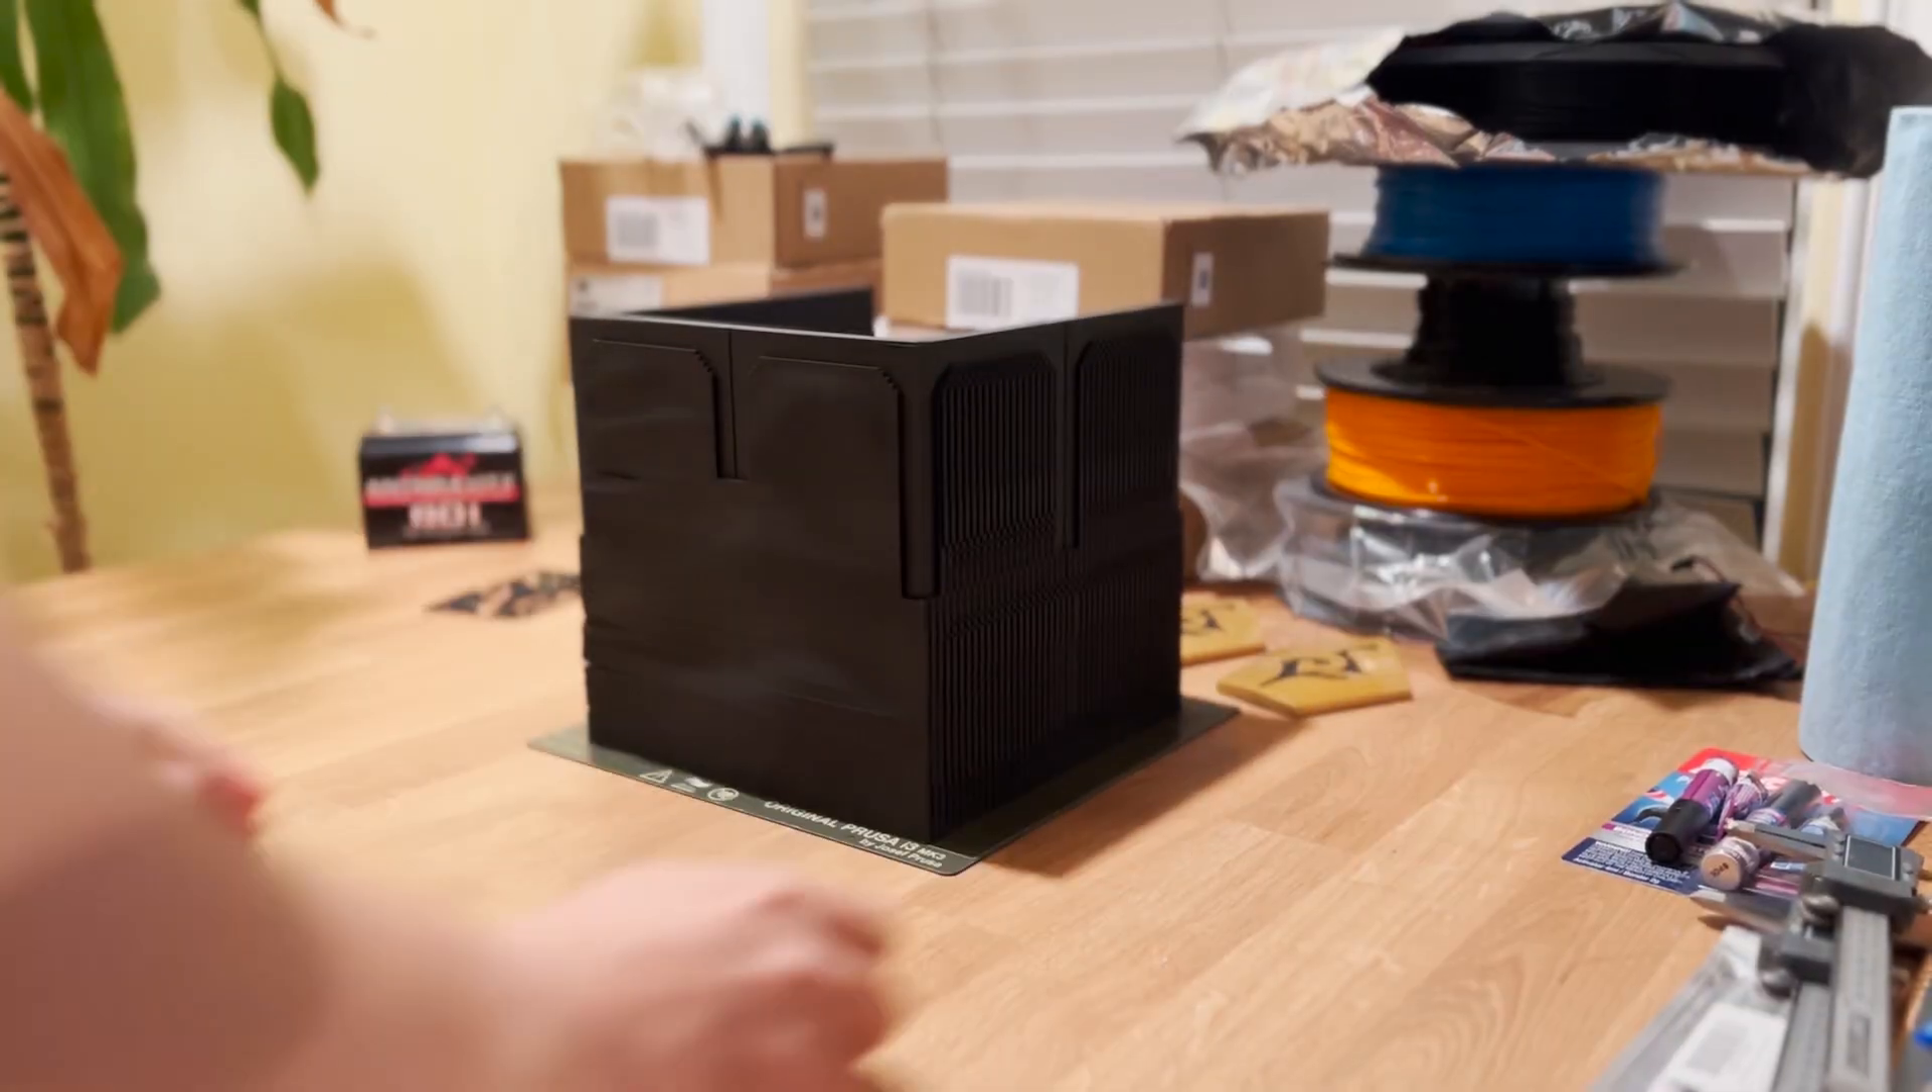Because the box was printed in one piece, there are tons of supports to remove.